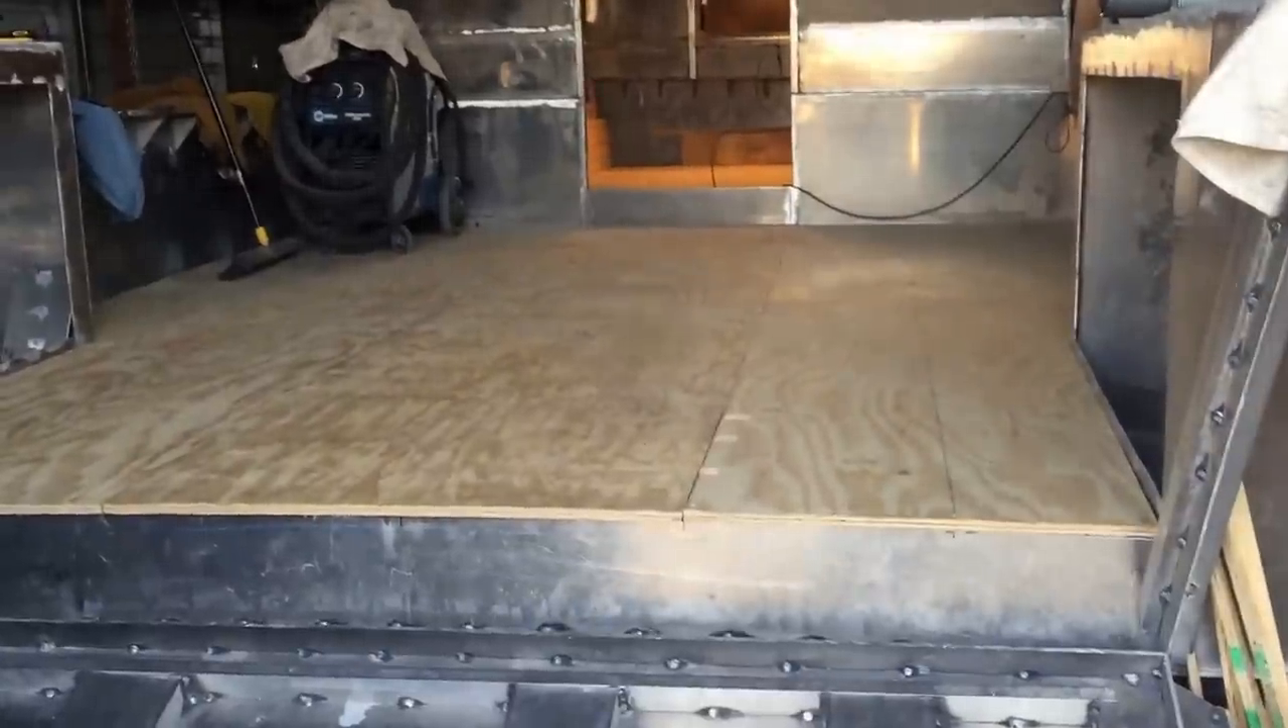So Got the boat all cleaned up down underneath the floorboard and laid down this plywood.